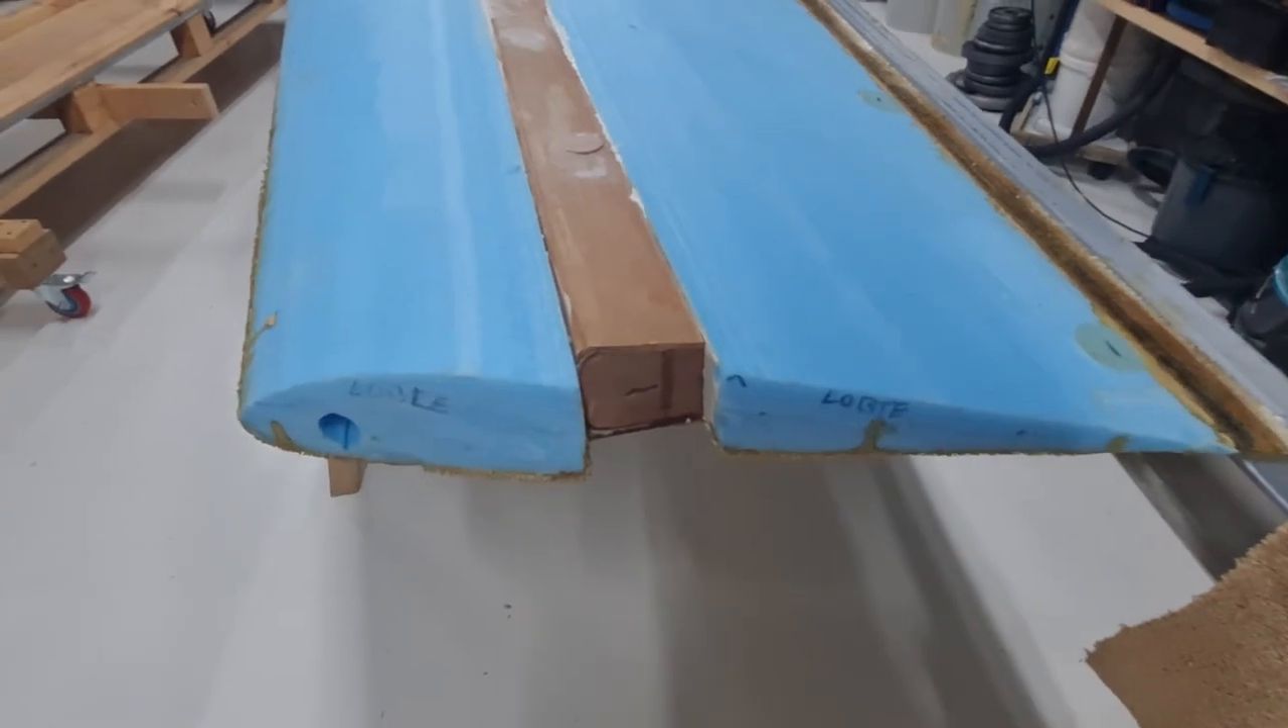The end here is just left bare or naked until we get the winglets on.